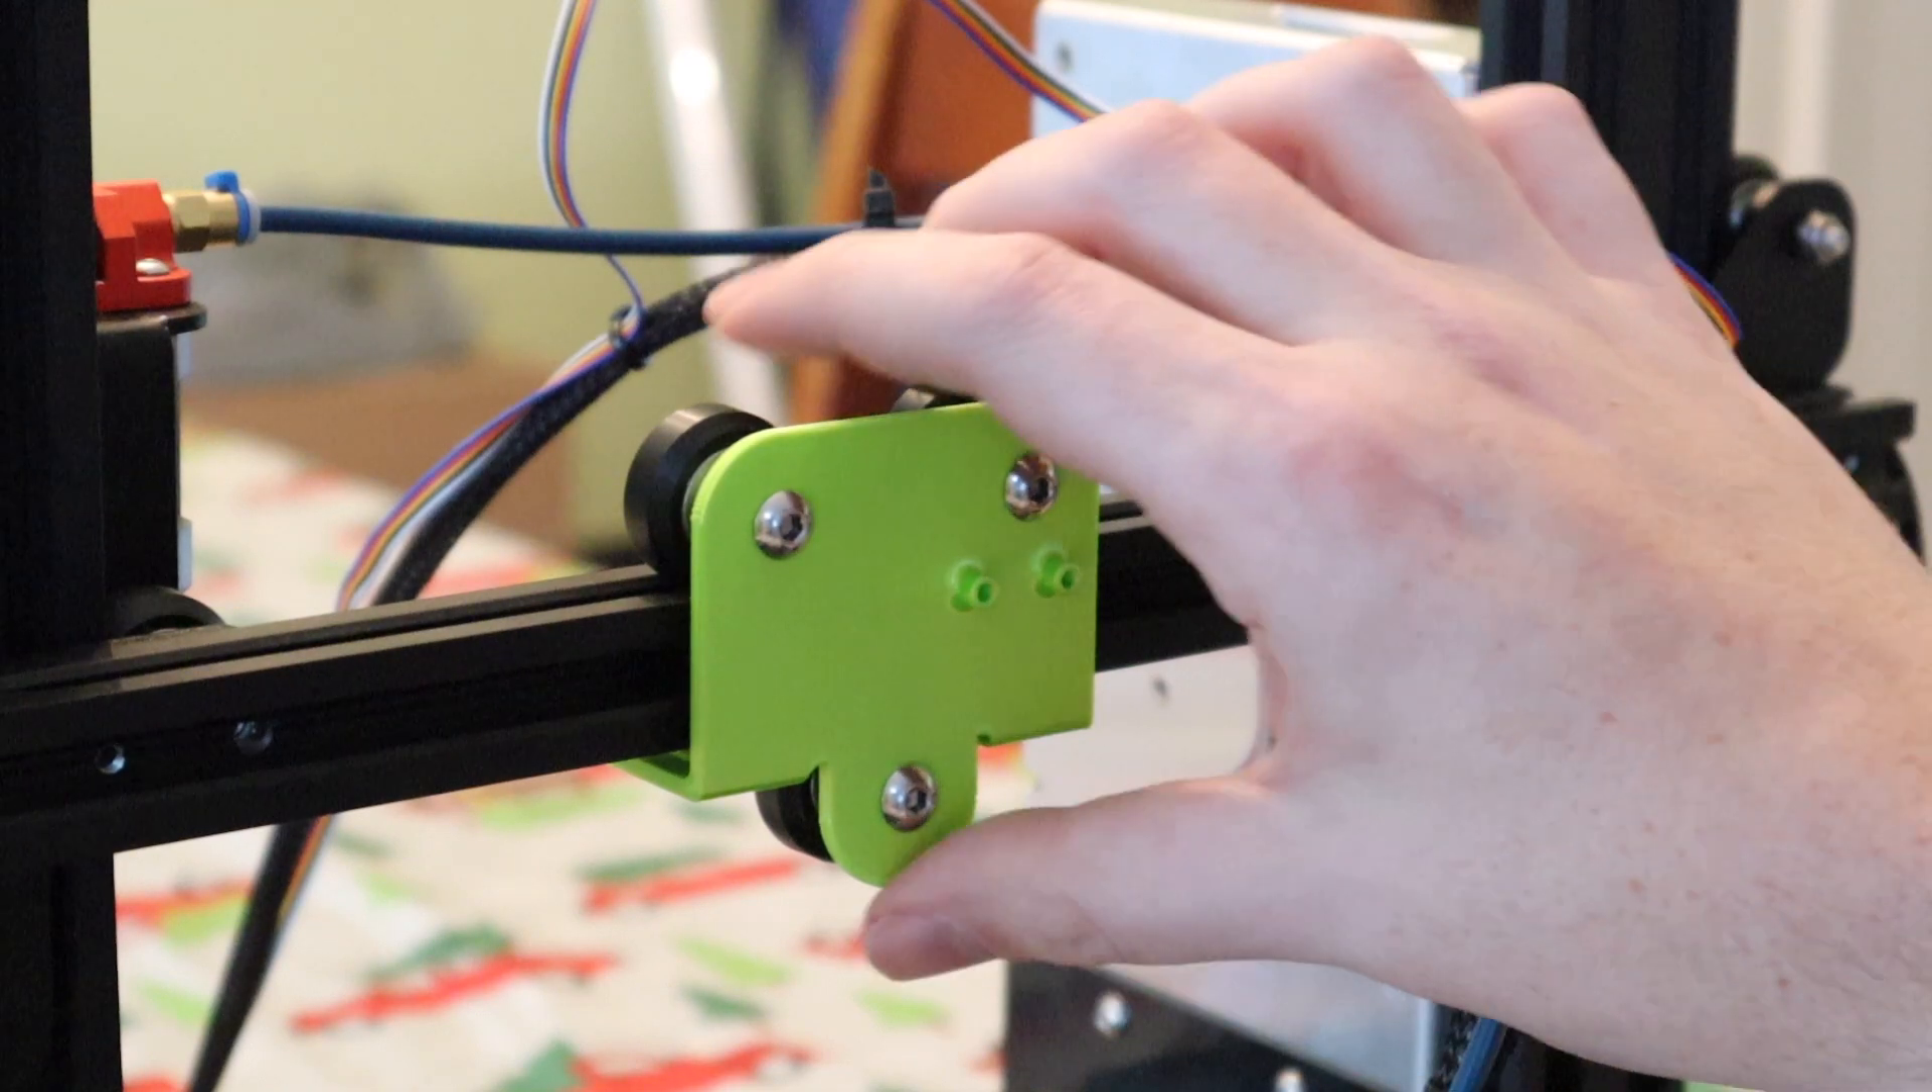Alright so we have our newly designed X carriage mounted up with the wheels on it and it rolls on the X axis perfectly.